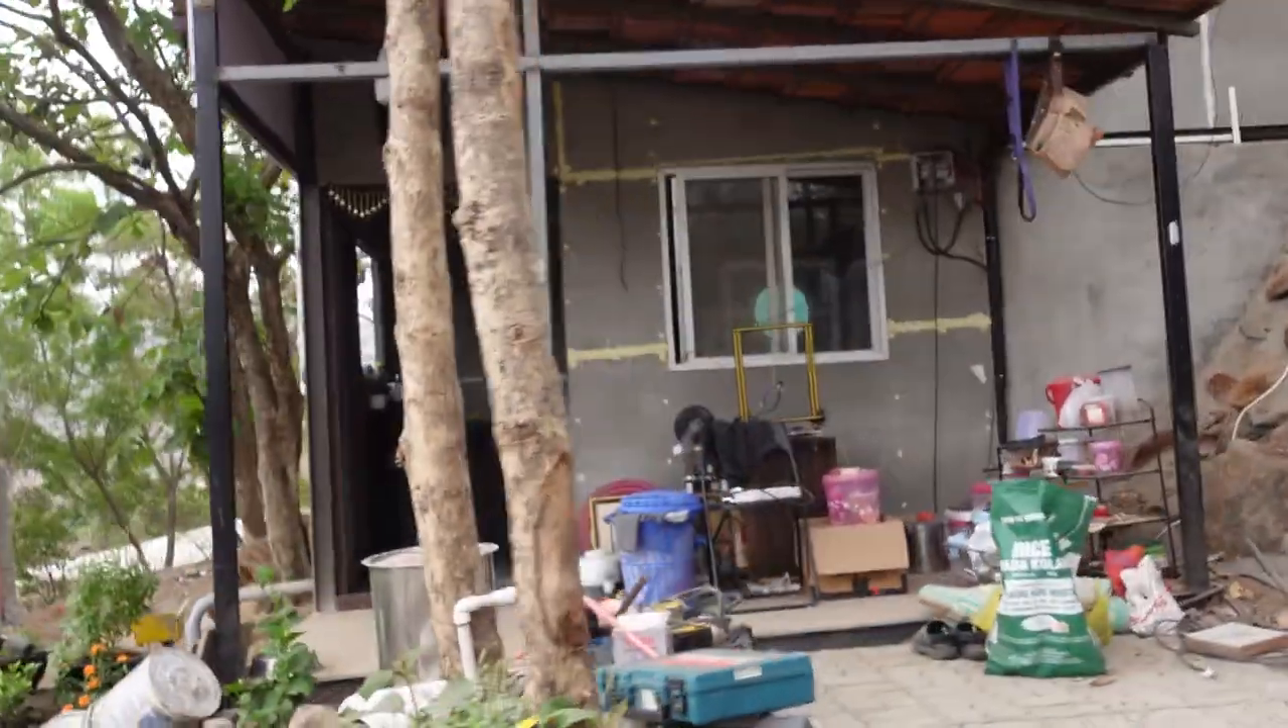This is the side view you can see i have installed windows also these are aluminum windows.